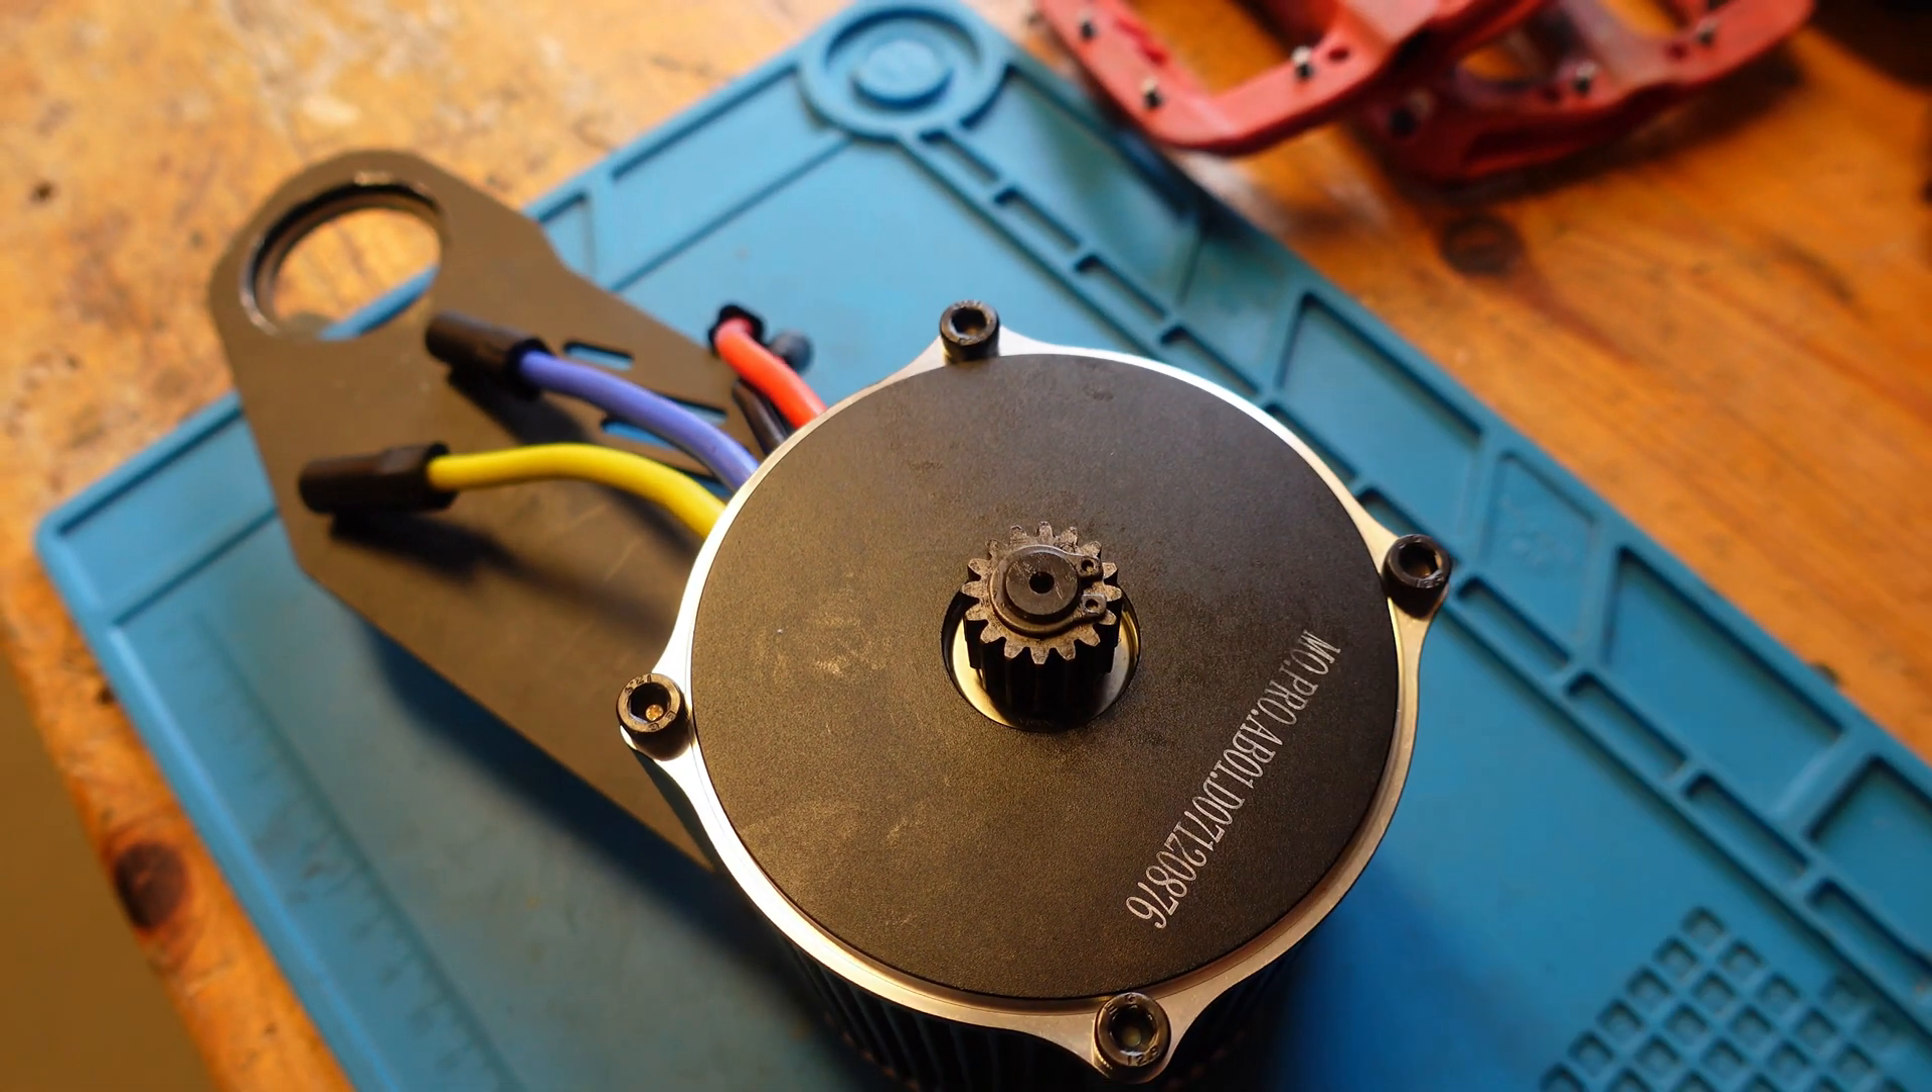You can see, I put the sprocket back in place on the new motor car.